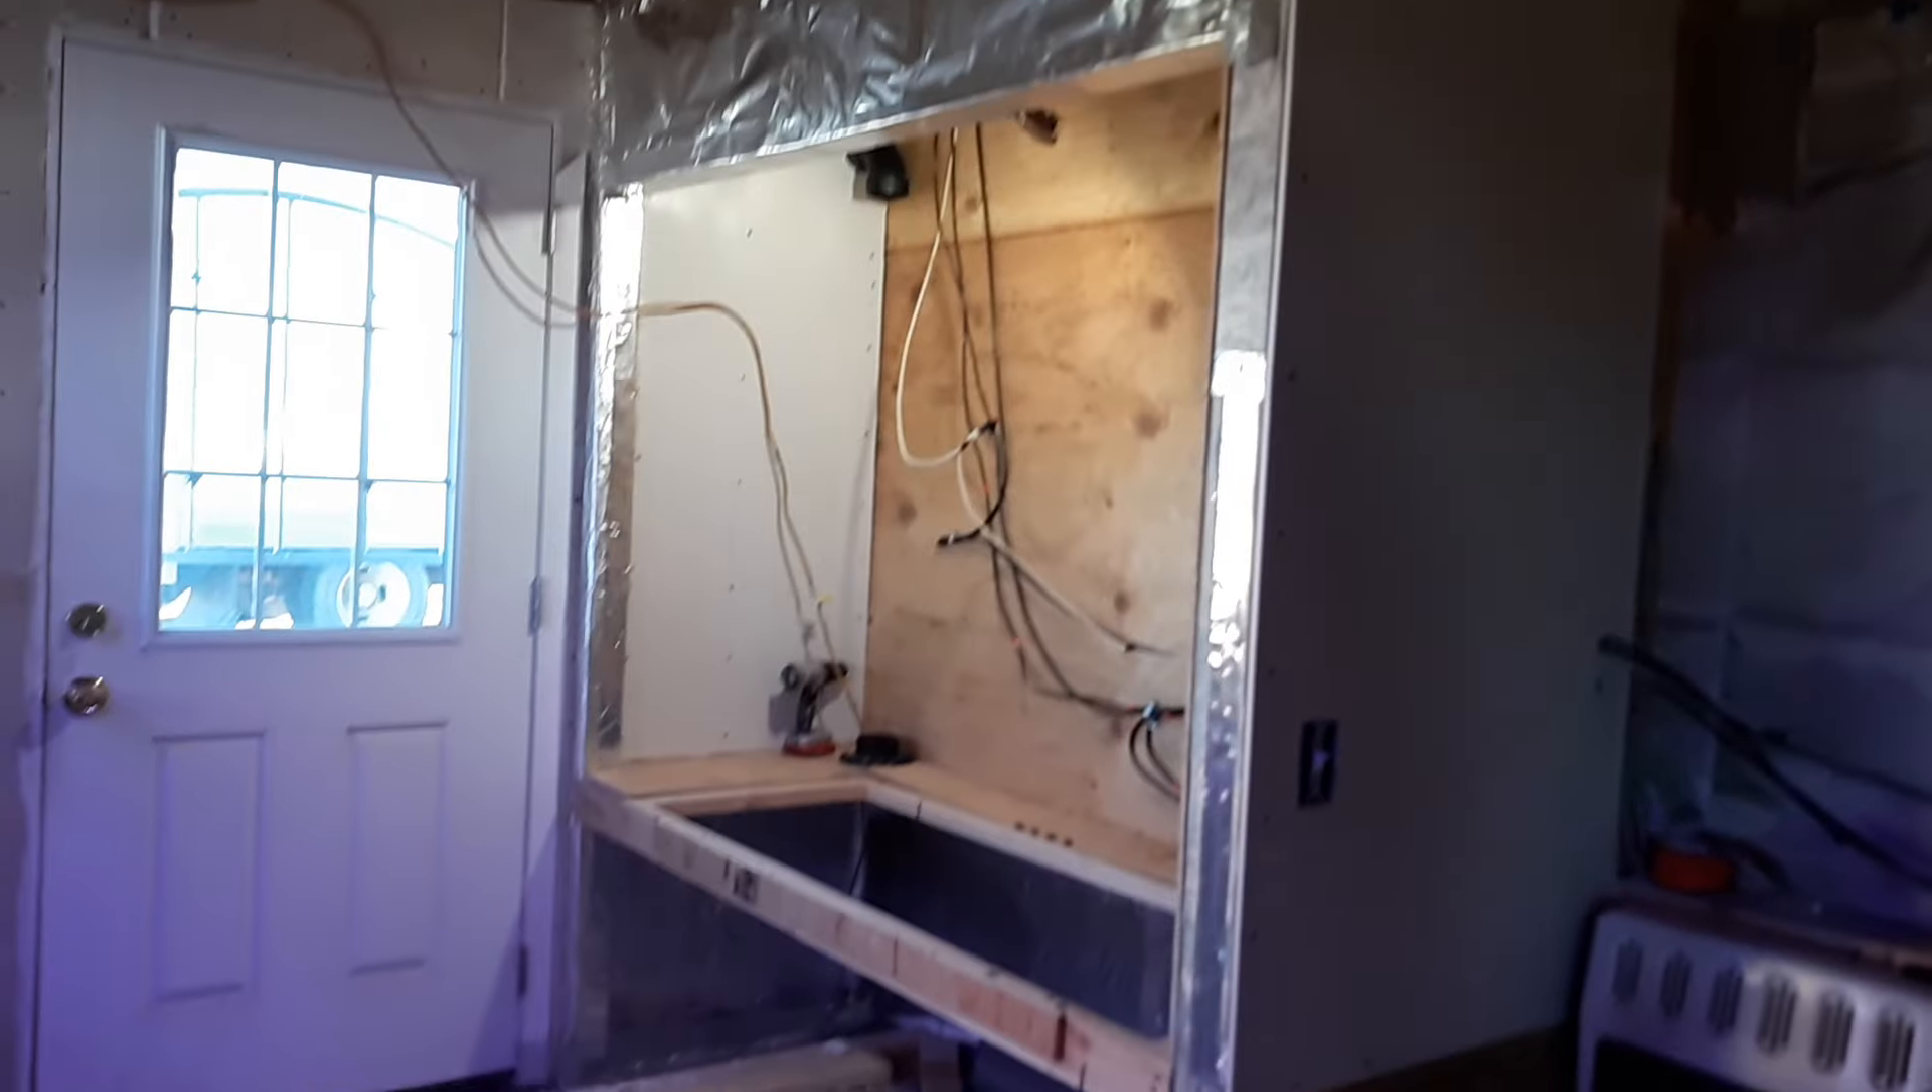And now you can see the wall is up. The framing is going in.